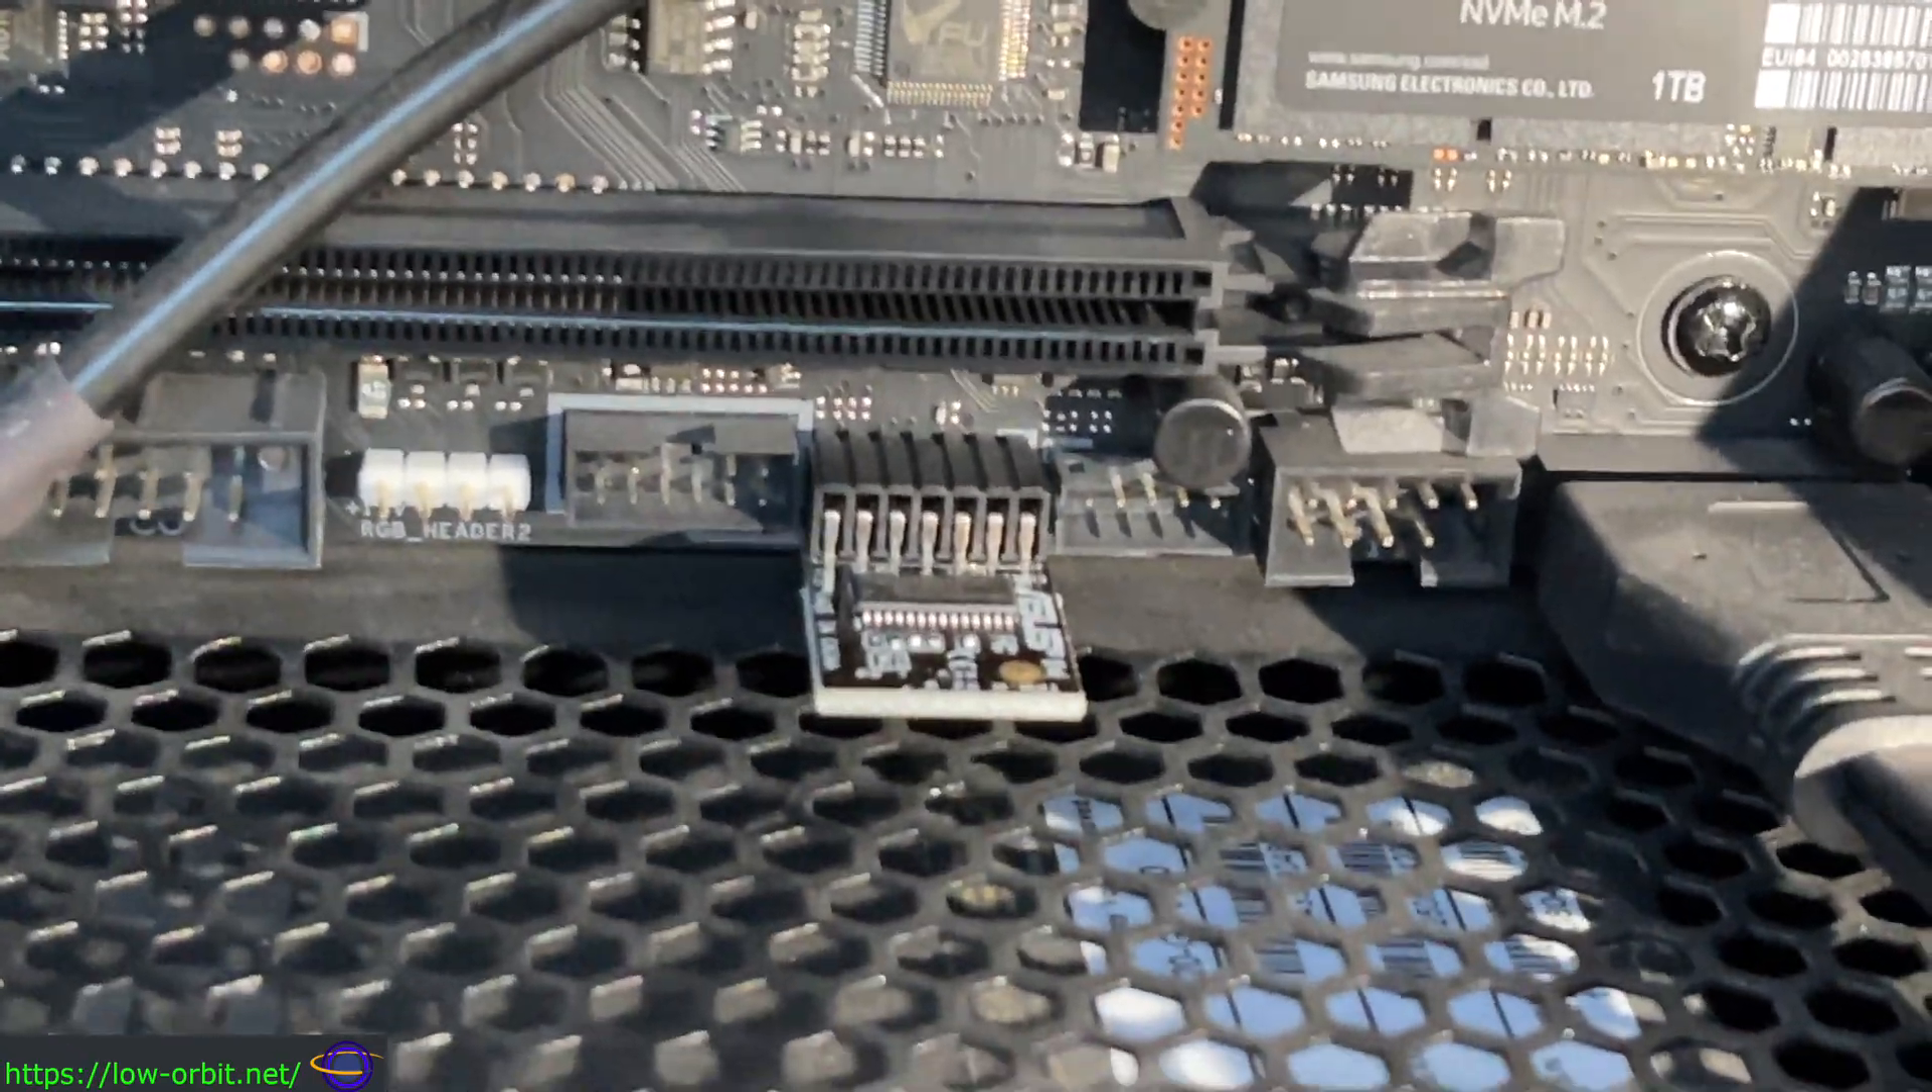But there we go there it is installed and in place neat little chip just sticking out of my system board.